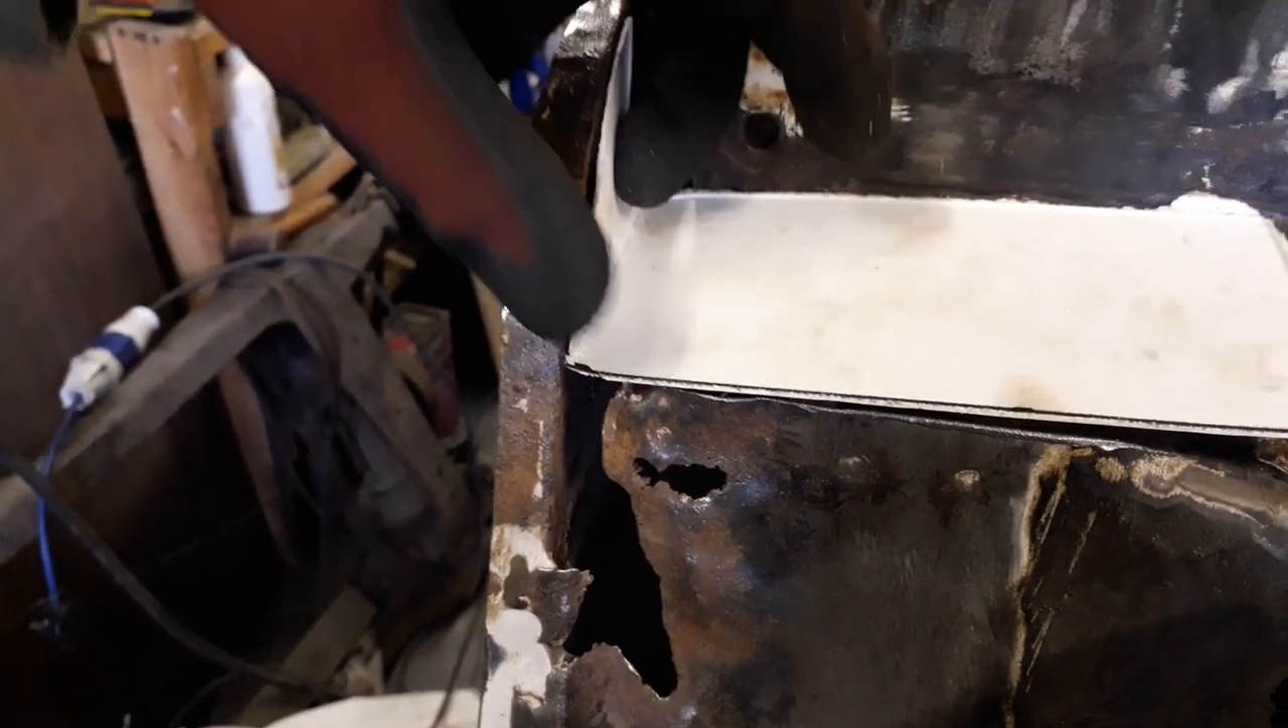So I've got my little patch cut out now, so obviously this is sticking up at the moment but once that will sit in there it will be flush.